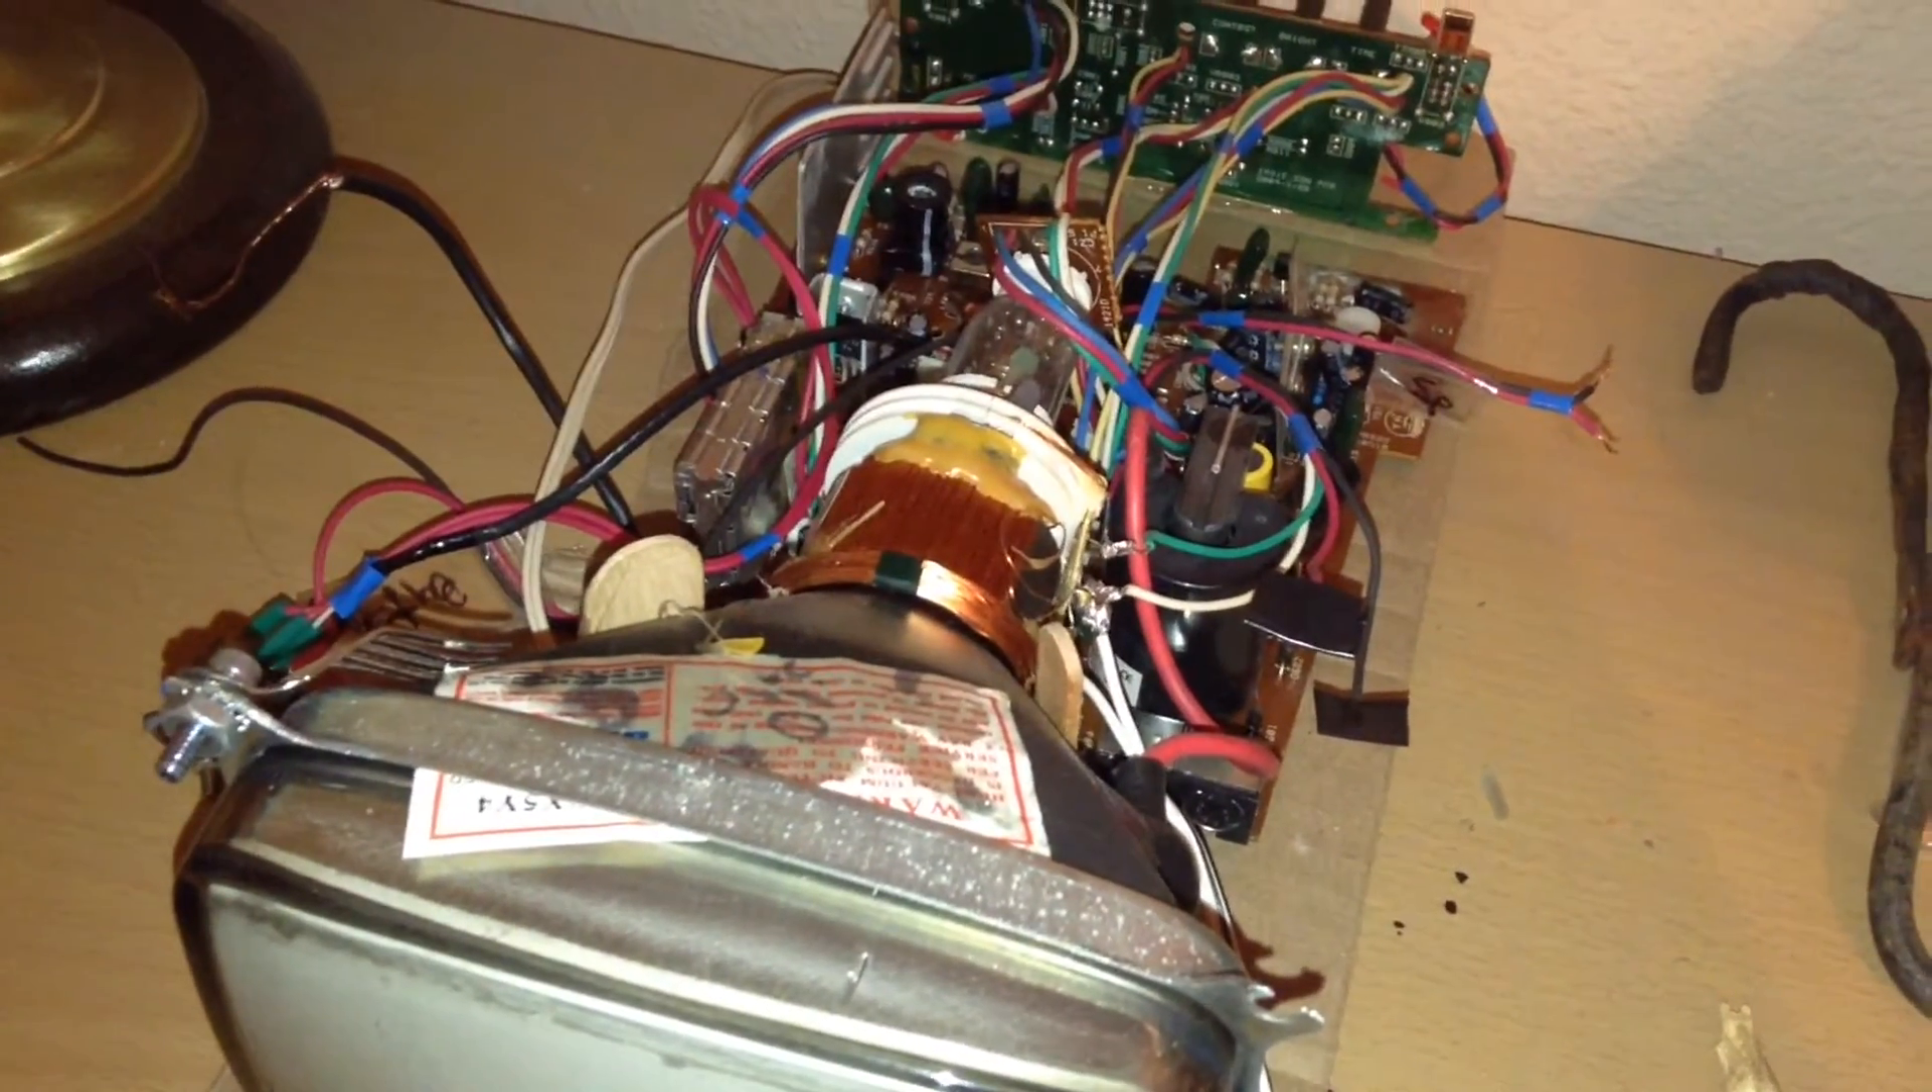So I took off the TV's plastic cover so I could see the electronics.